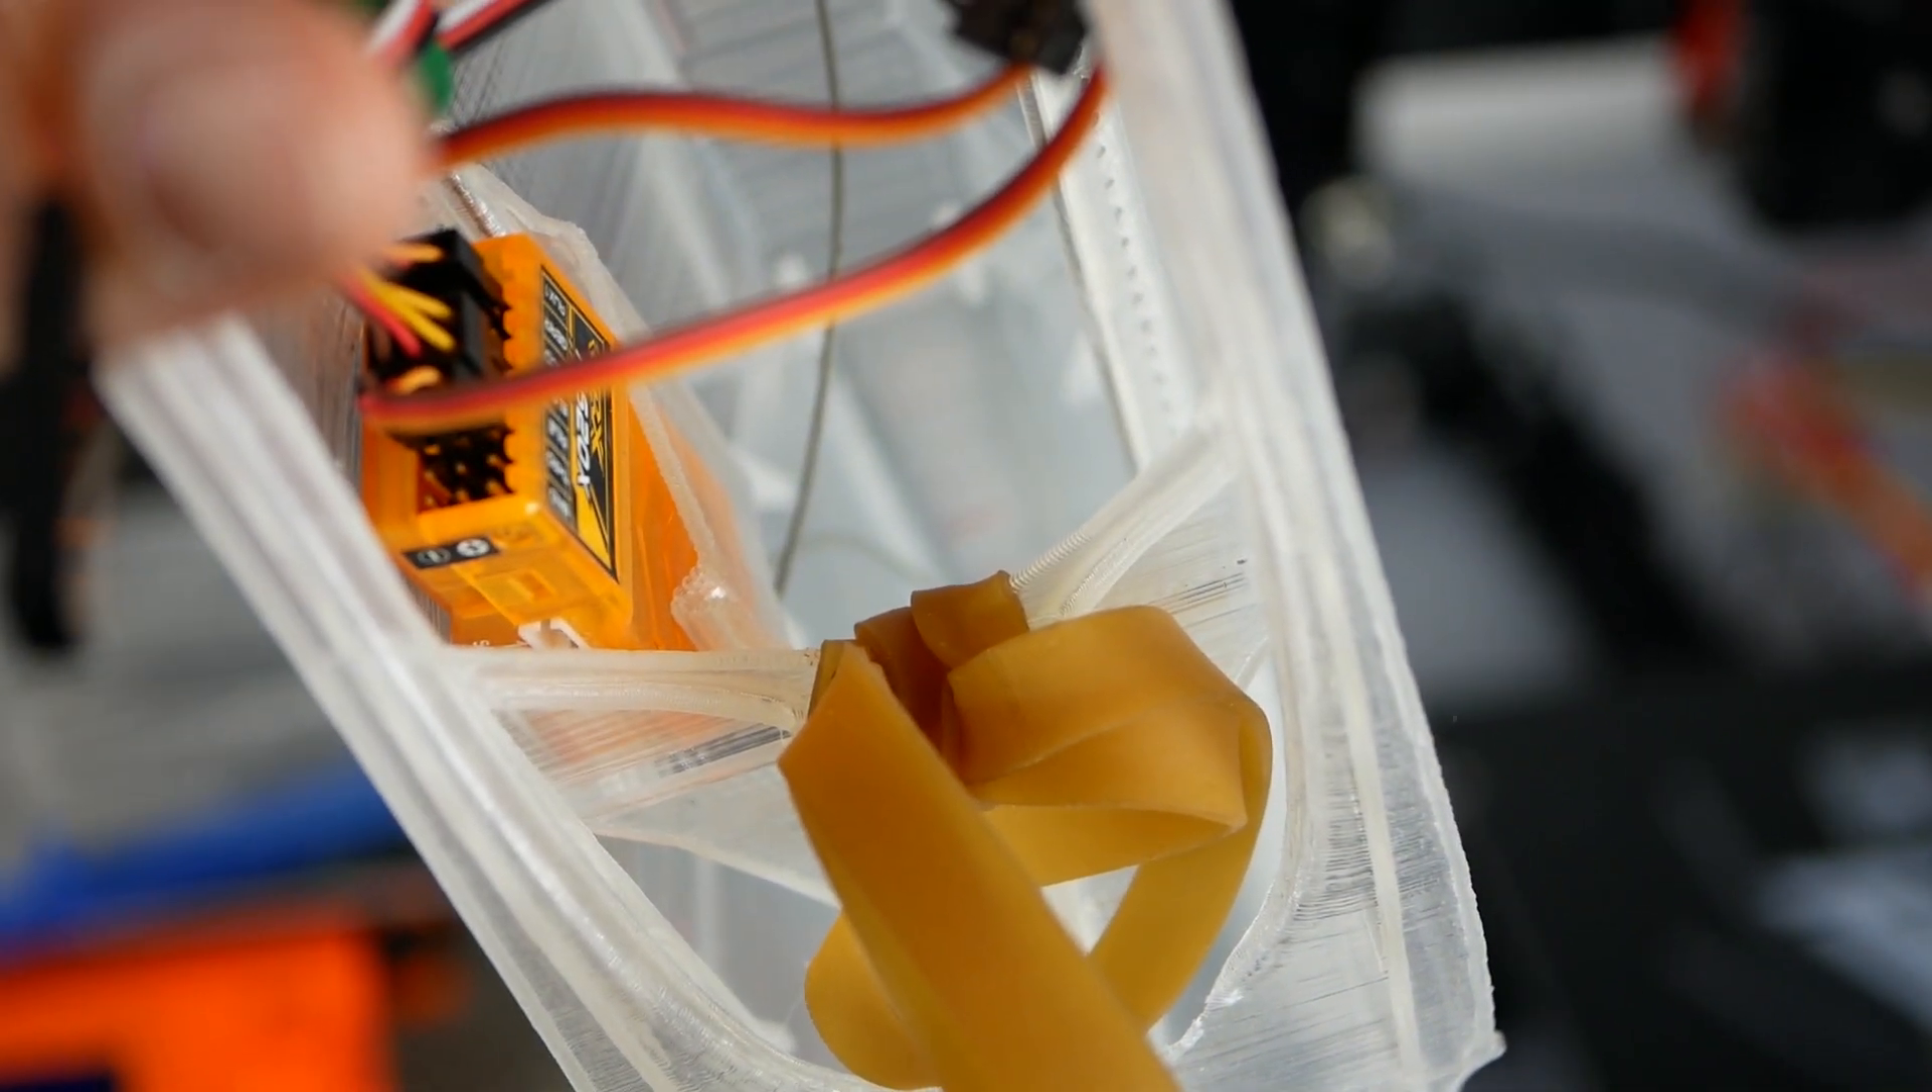At last I wrapped two rubber bands around the rib in the fuselage Which will later be used to hold the wing into place.